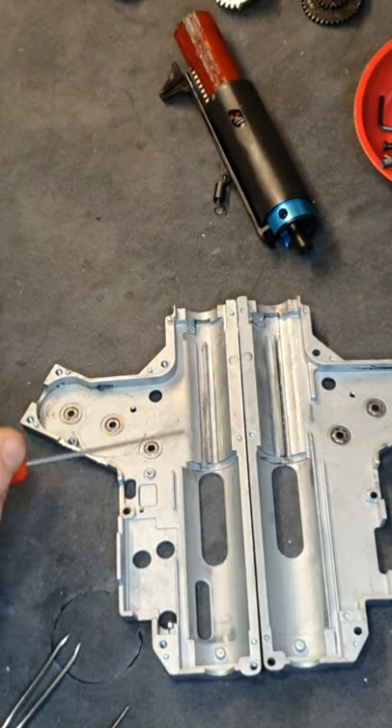All that's left inside this gearbox now is your bearings.